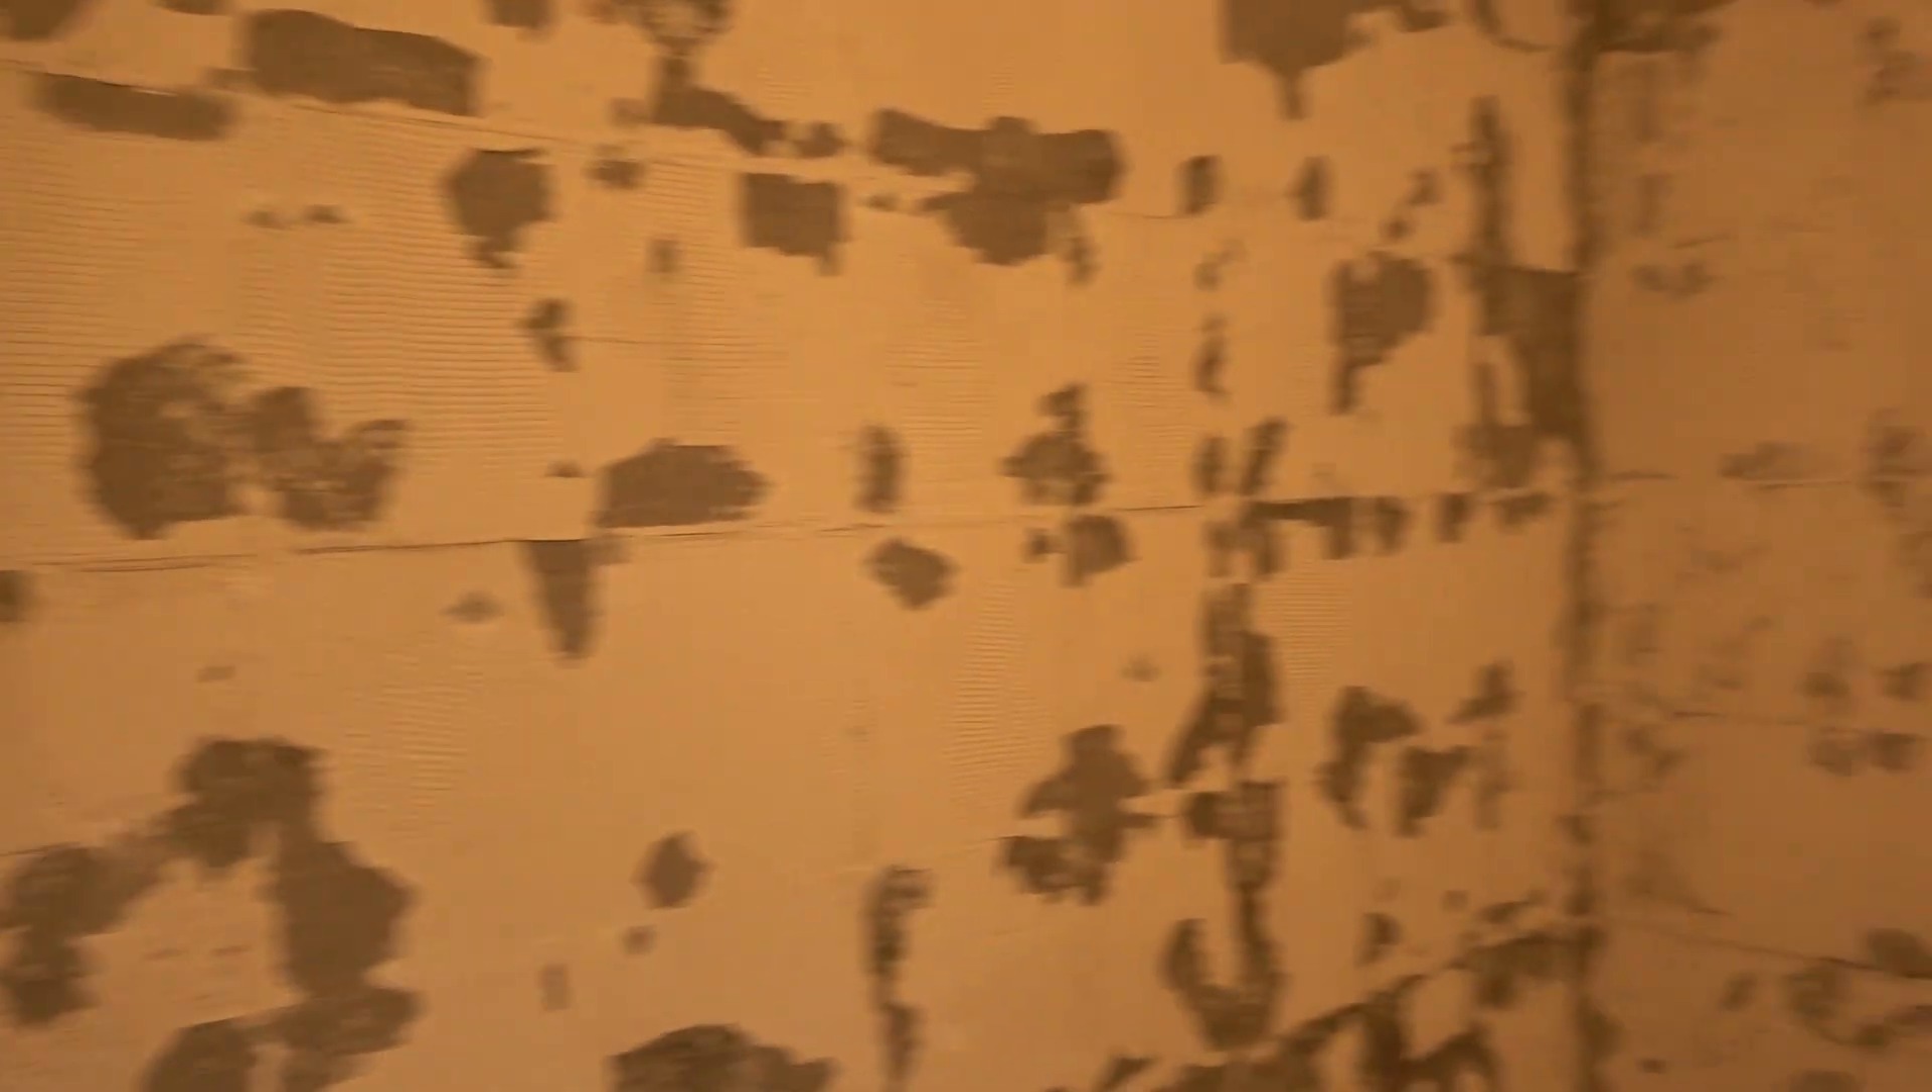I'll show you now how it looks. All the tiles are off.